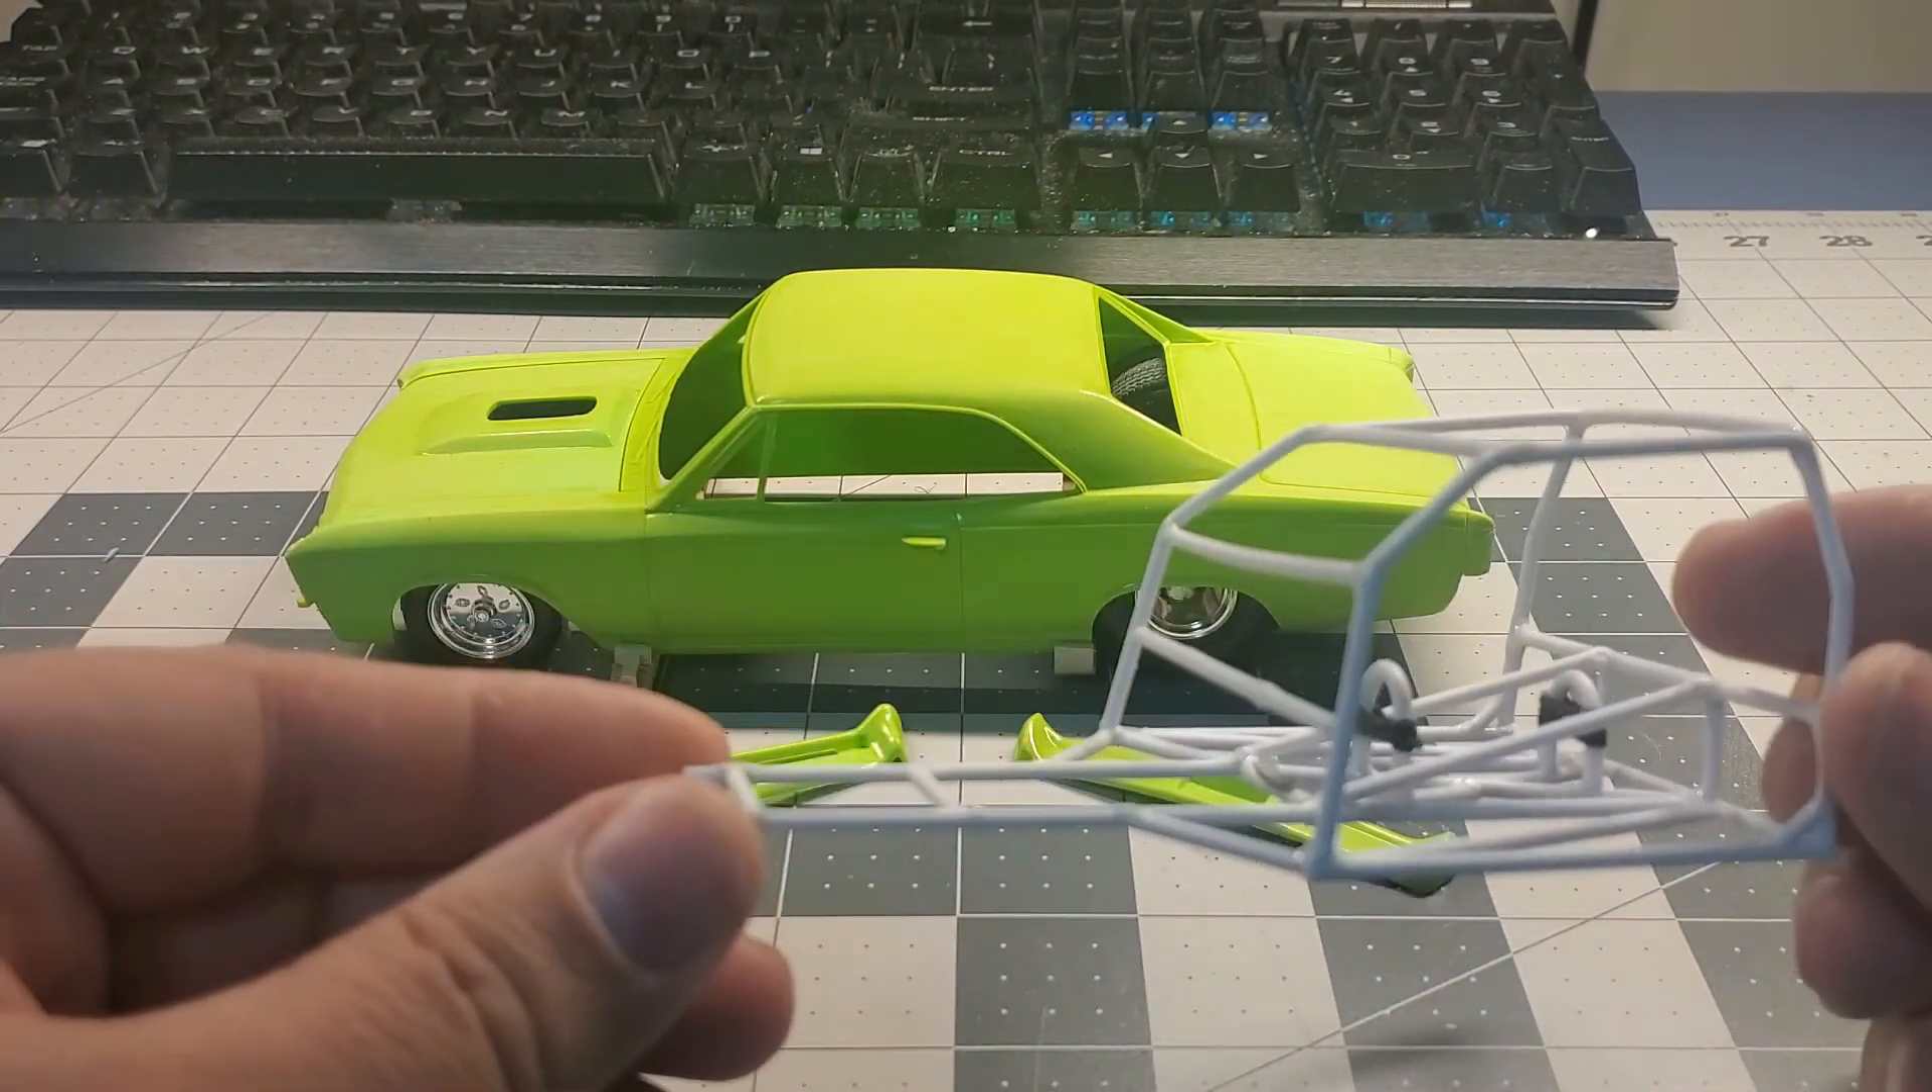I have scratch built the front half of a roll cage here.